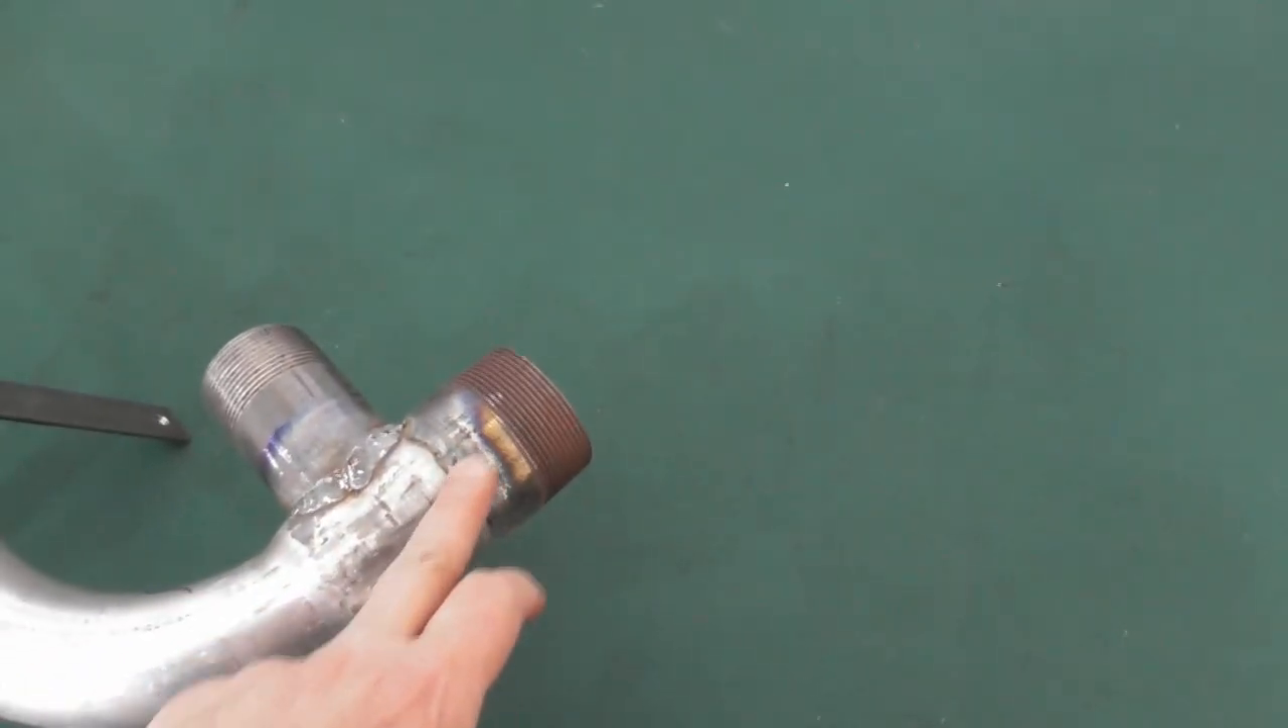Here we've got the one and a half inch nipple cut in and welded.